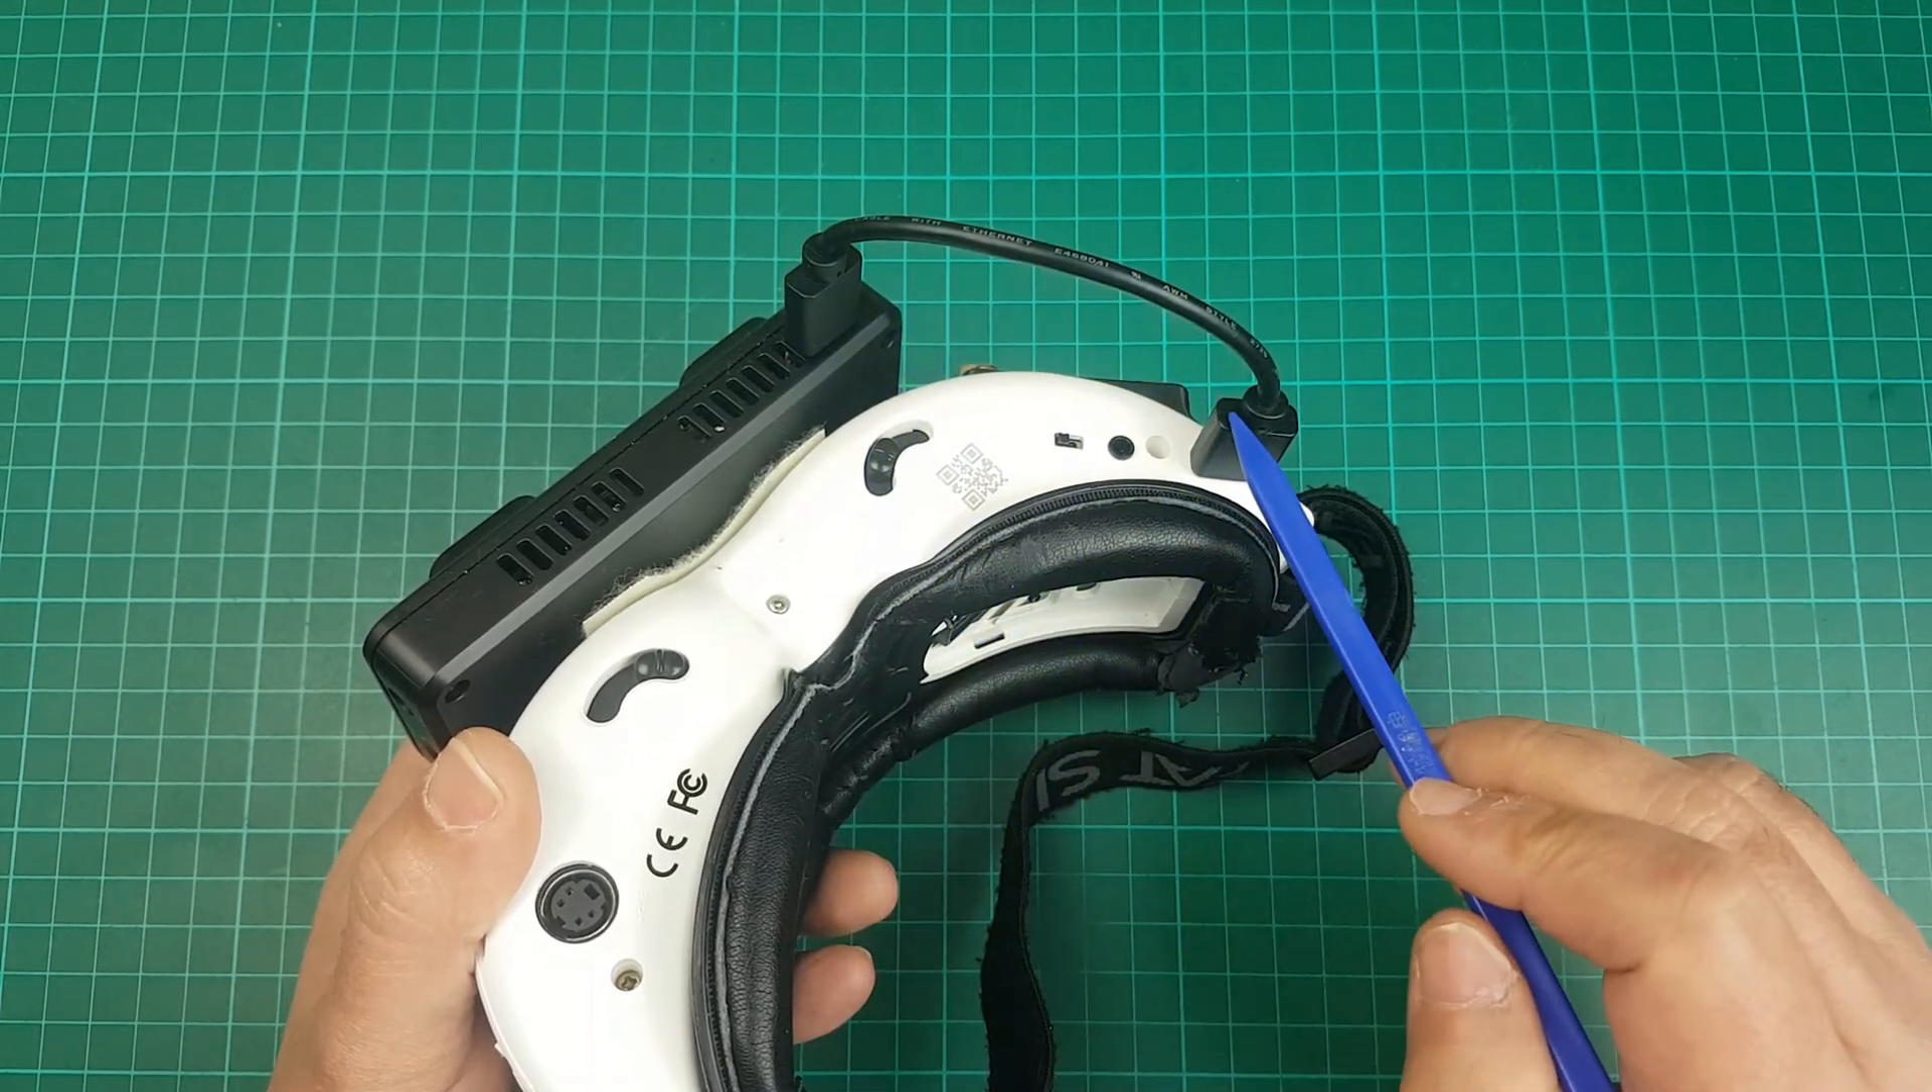Ho già inserito il cavo MiniHDMI sia sul modulo che sul visore.